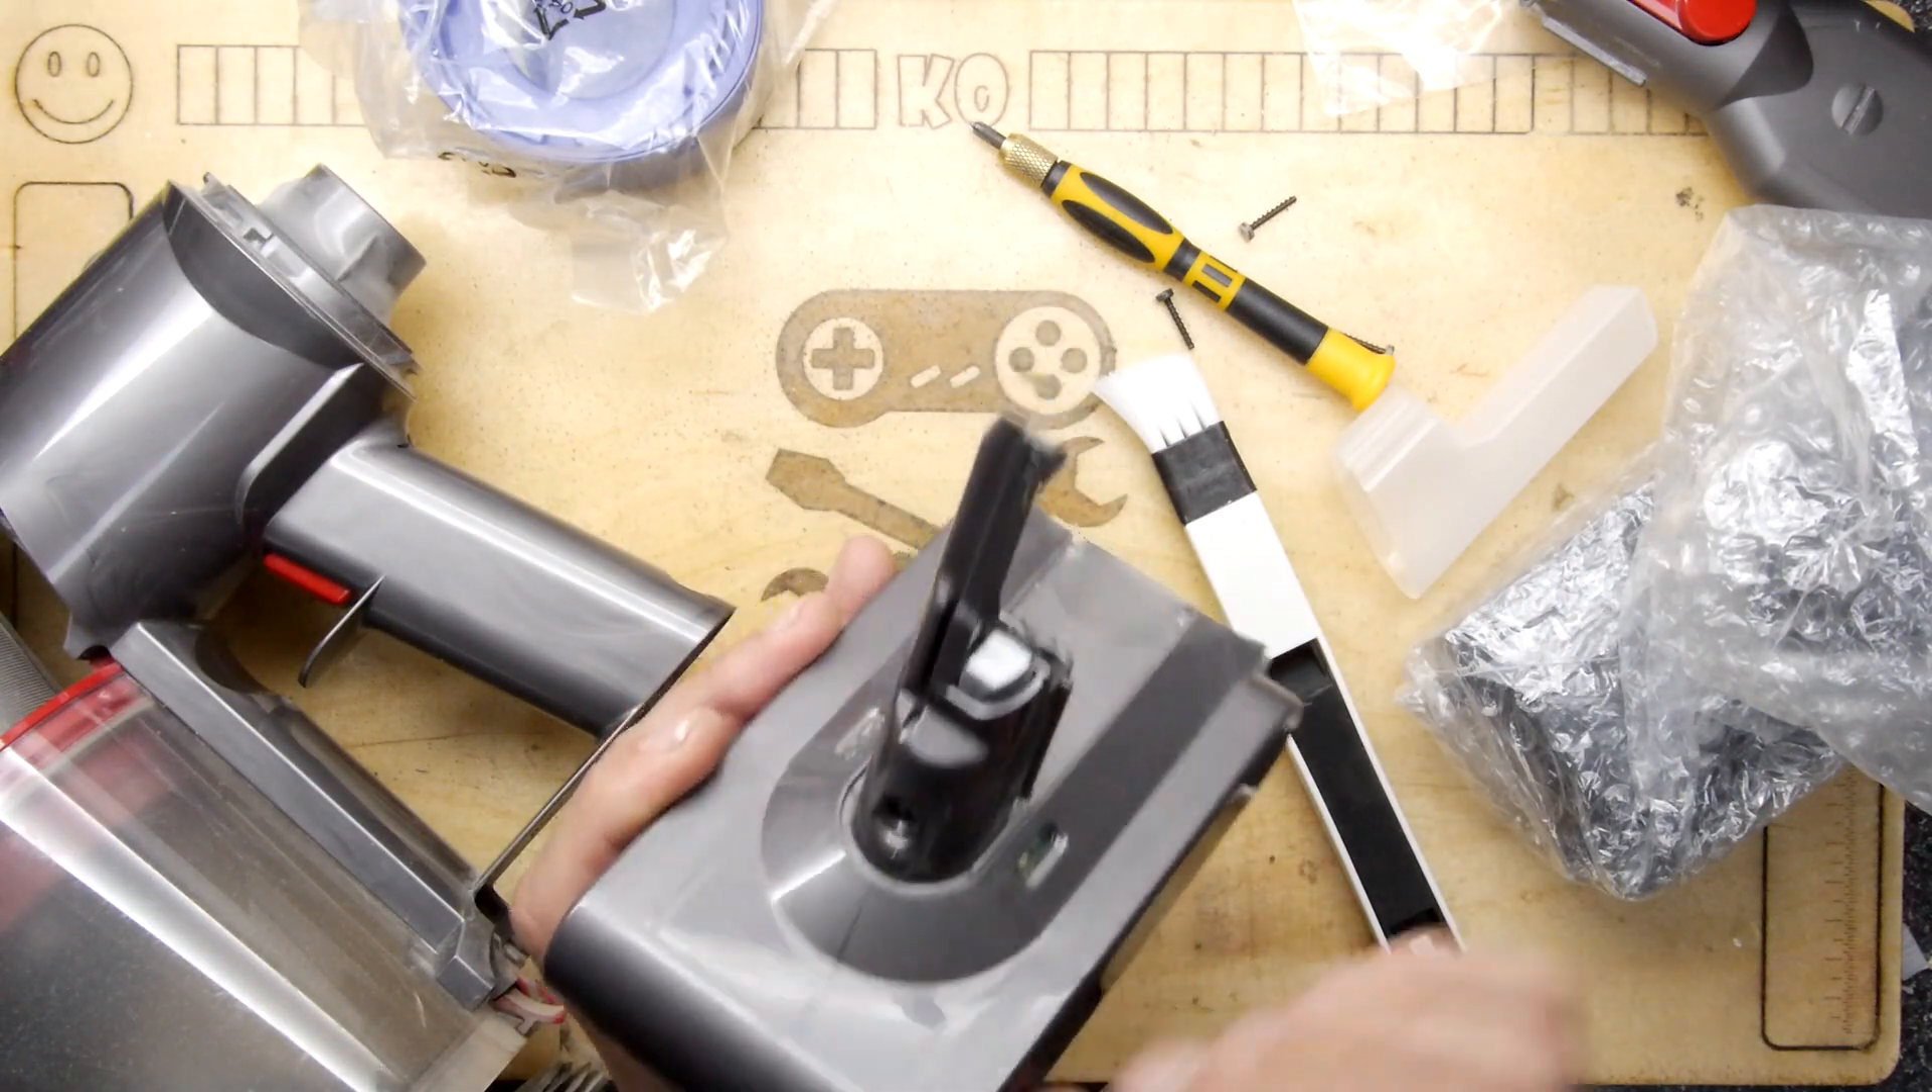There, that's it. So the battery is out.